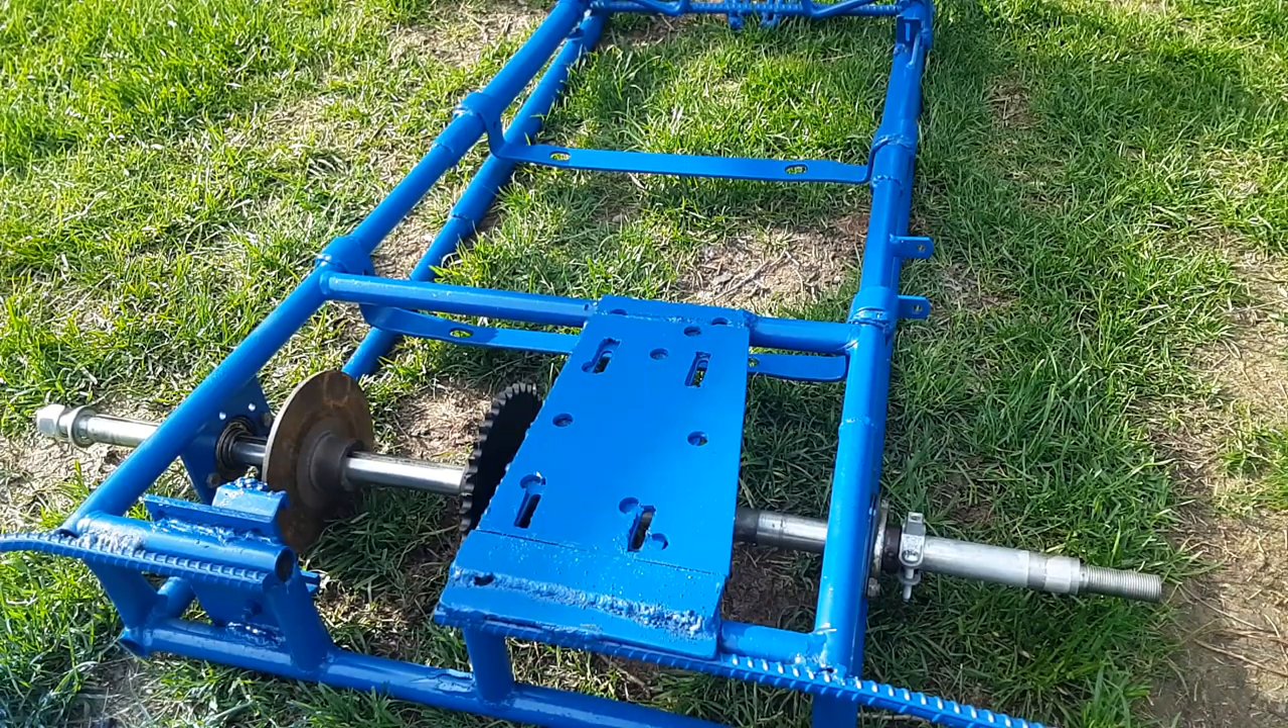So, I already got the axle on, I don't have the stuff keyed in there or anything, don't have the brake caliper on there or any of that stuff yet.